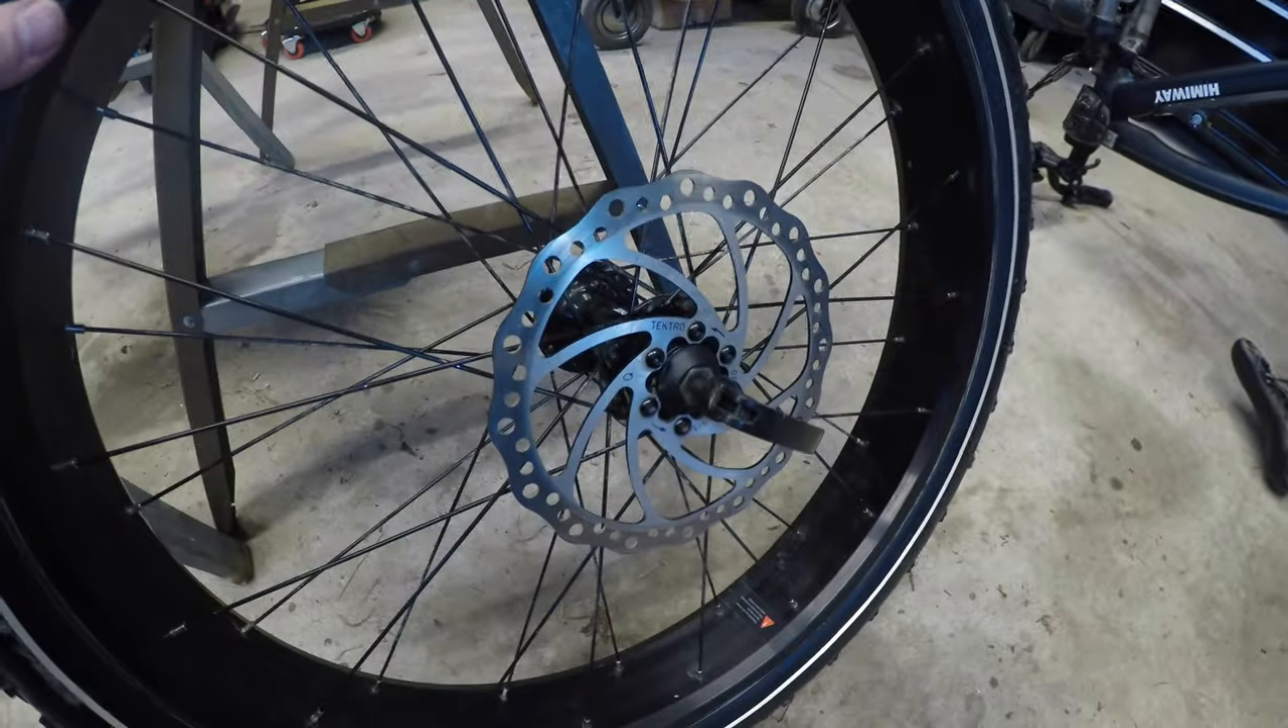After I took the bike apart I took the front wheel off.